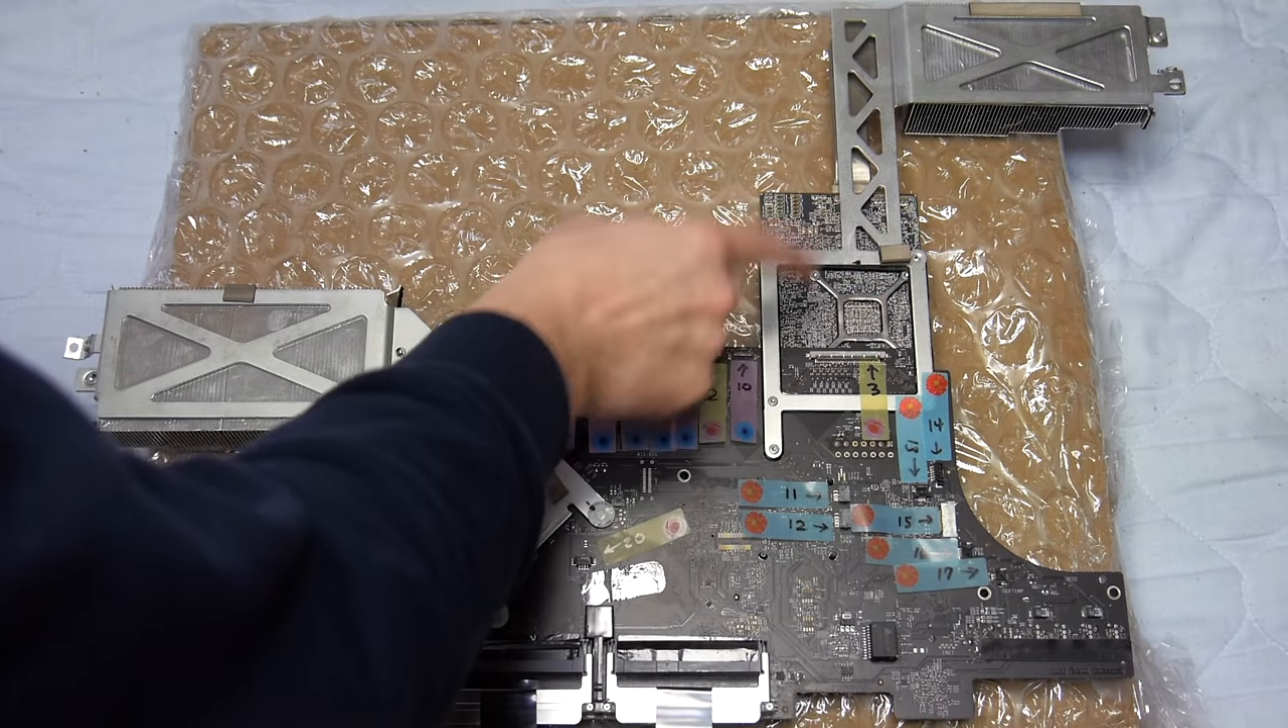Here's the logic board finally removed from the iMac.